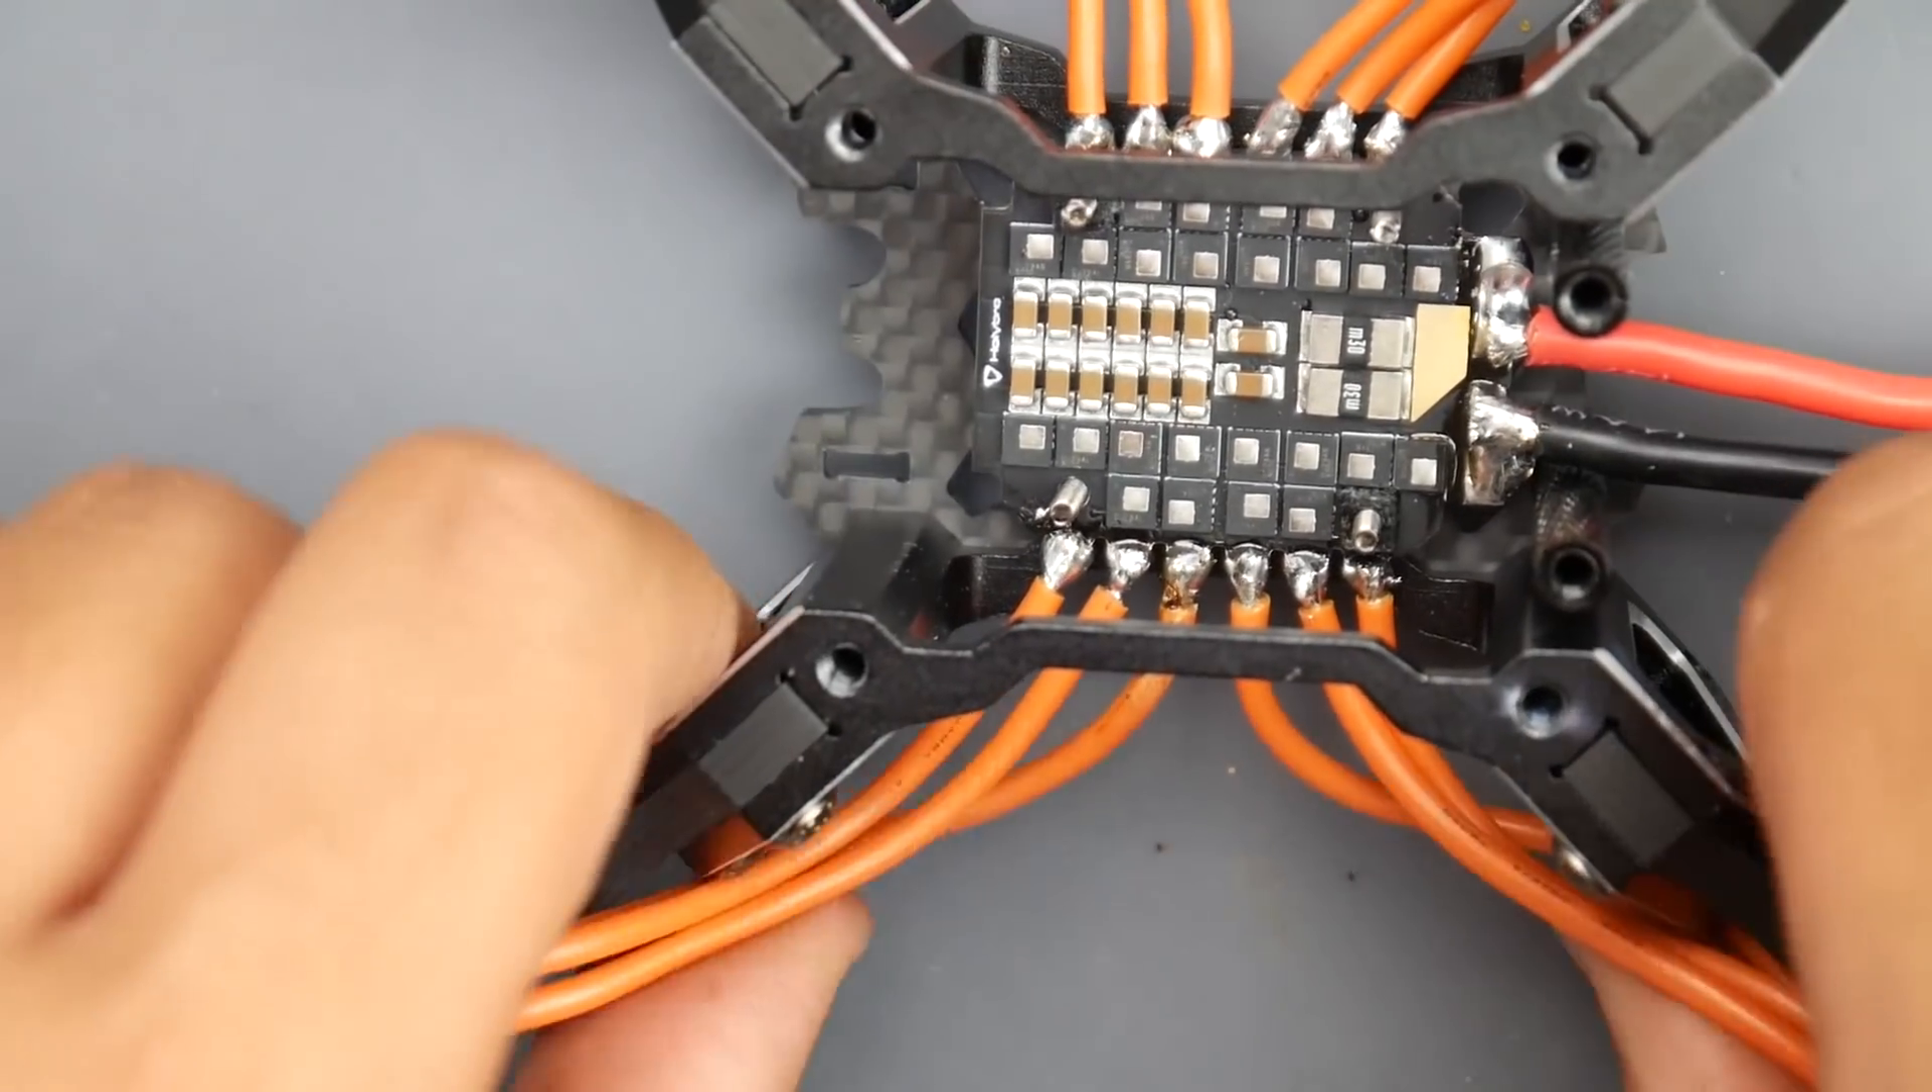Now we have the esc and we have the power into place.